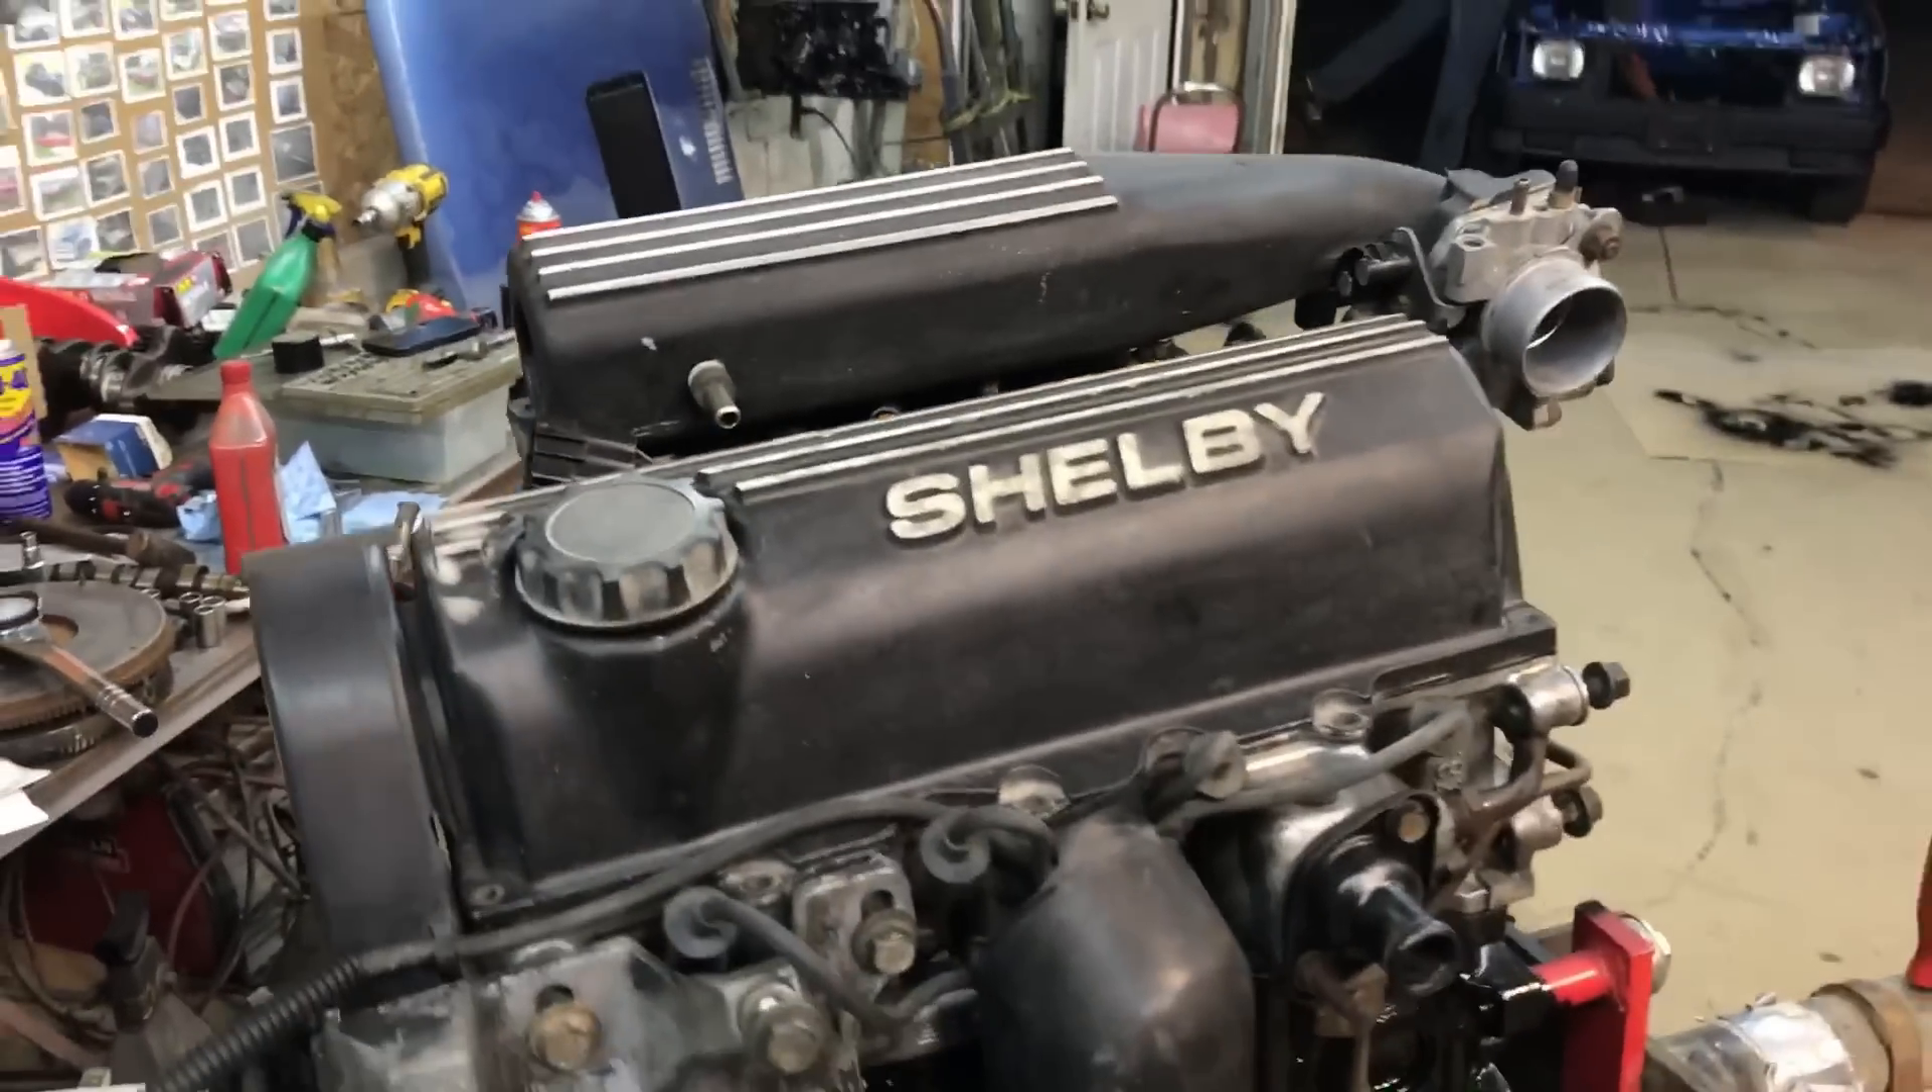Got the intake manifold on there.